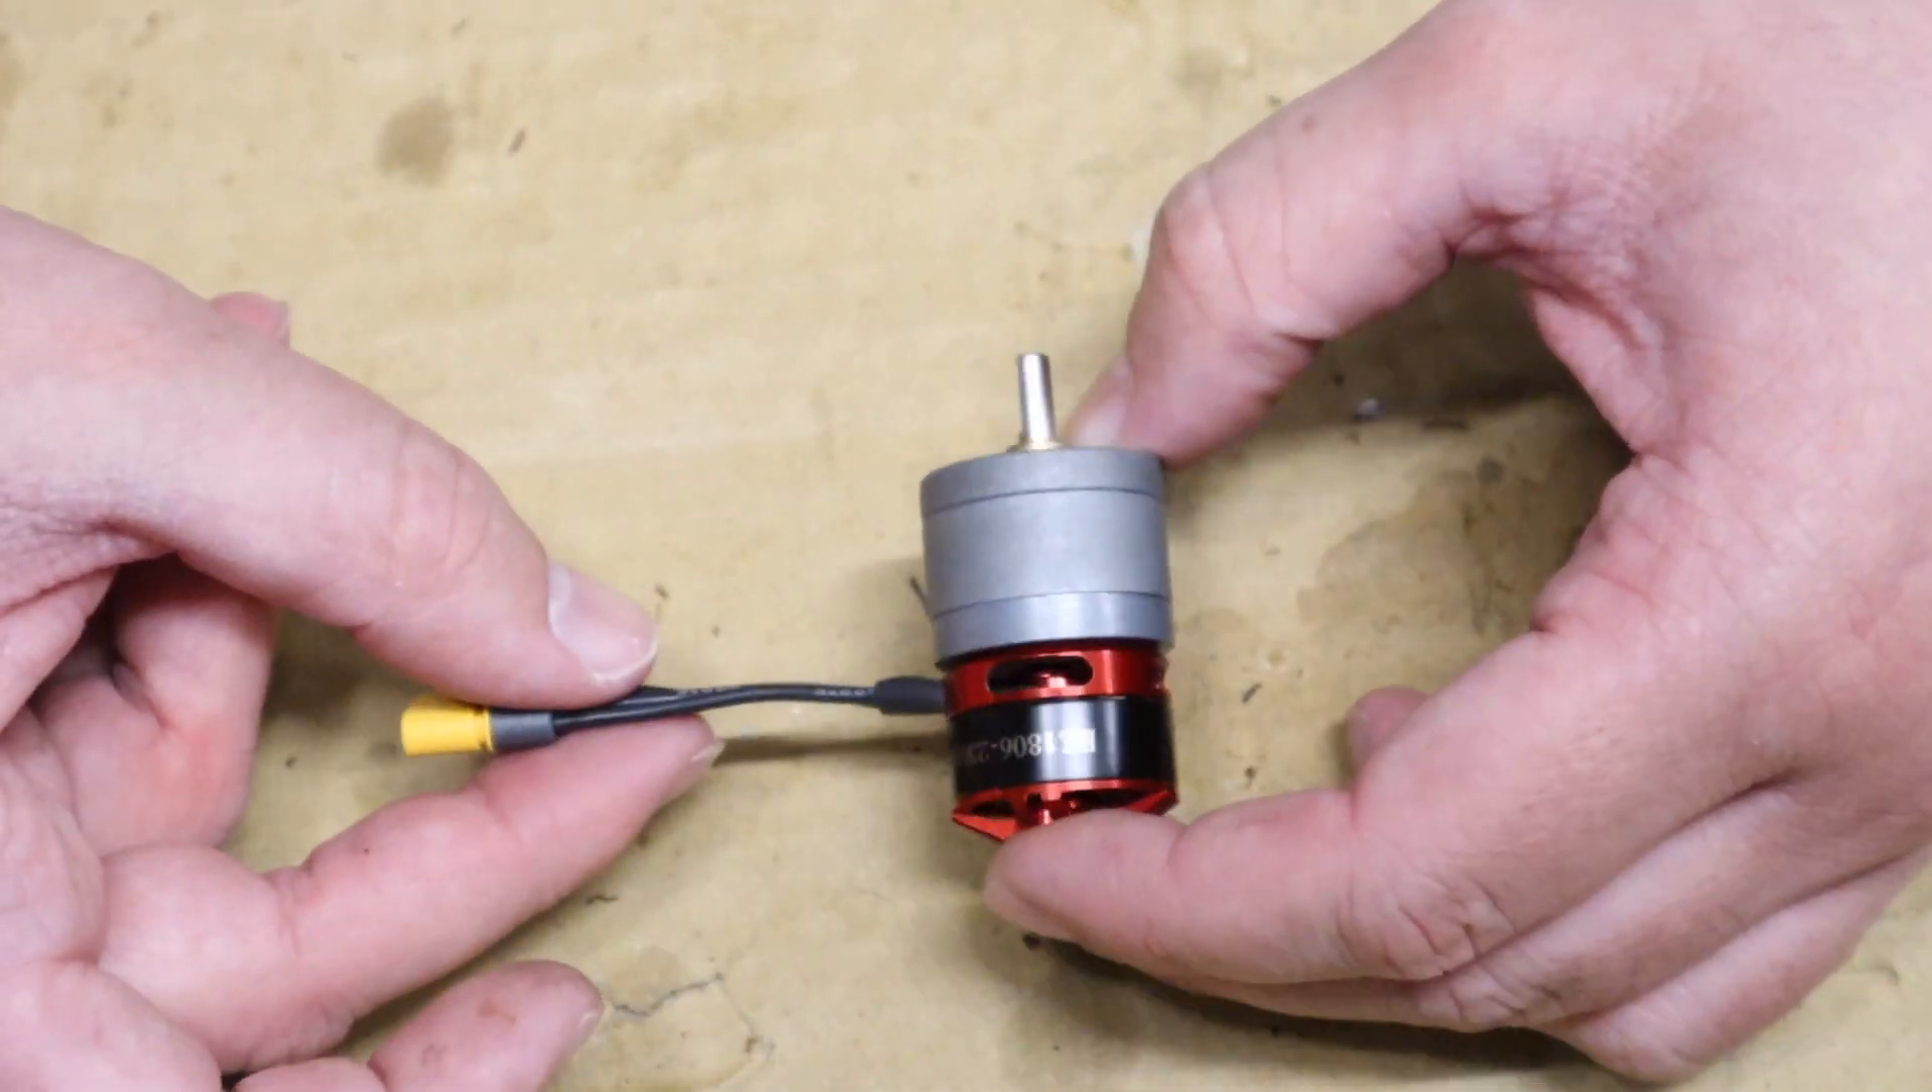We have our new brushless motor gearbox setup.